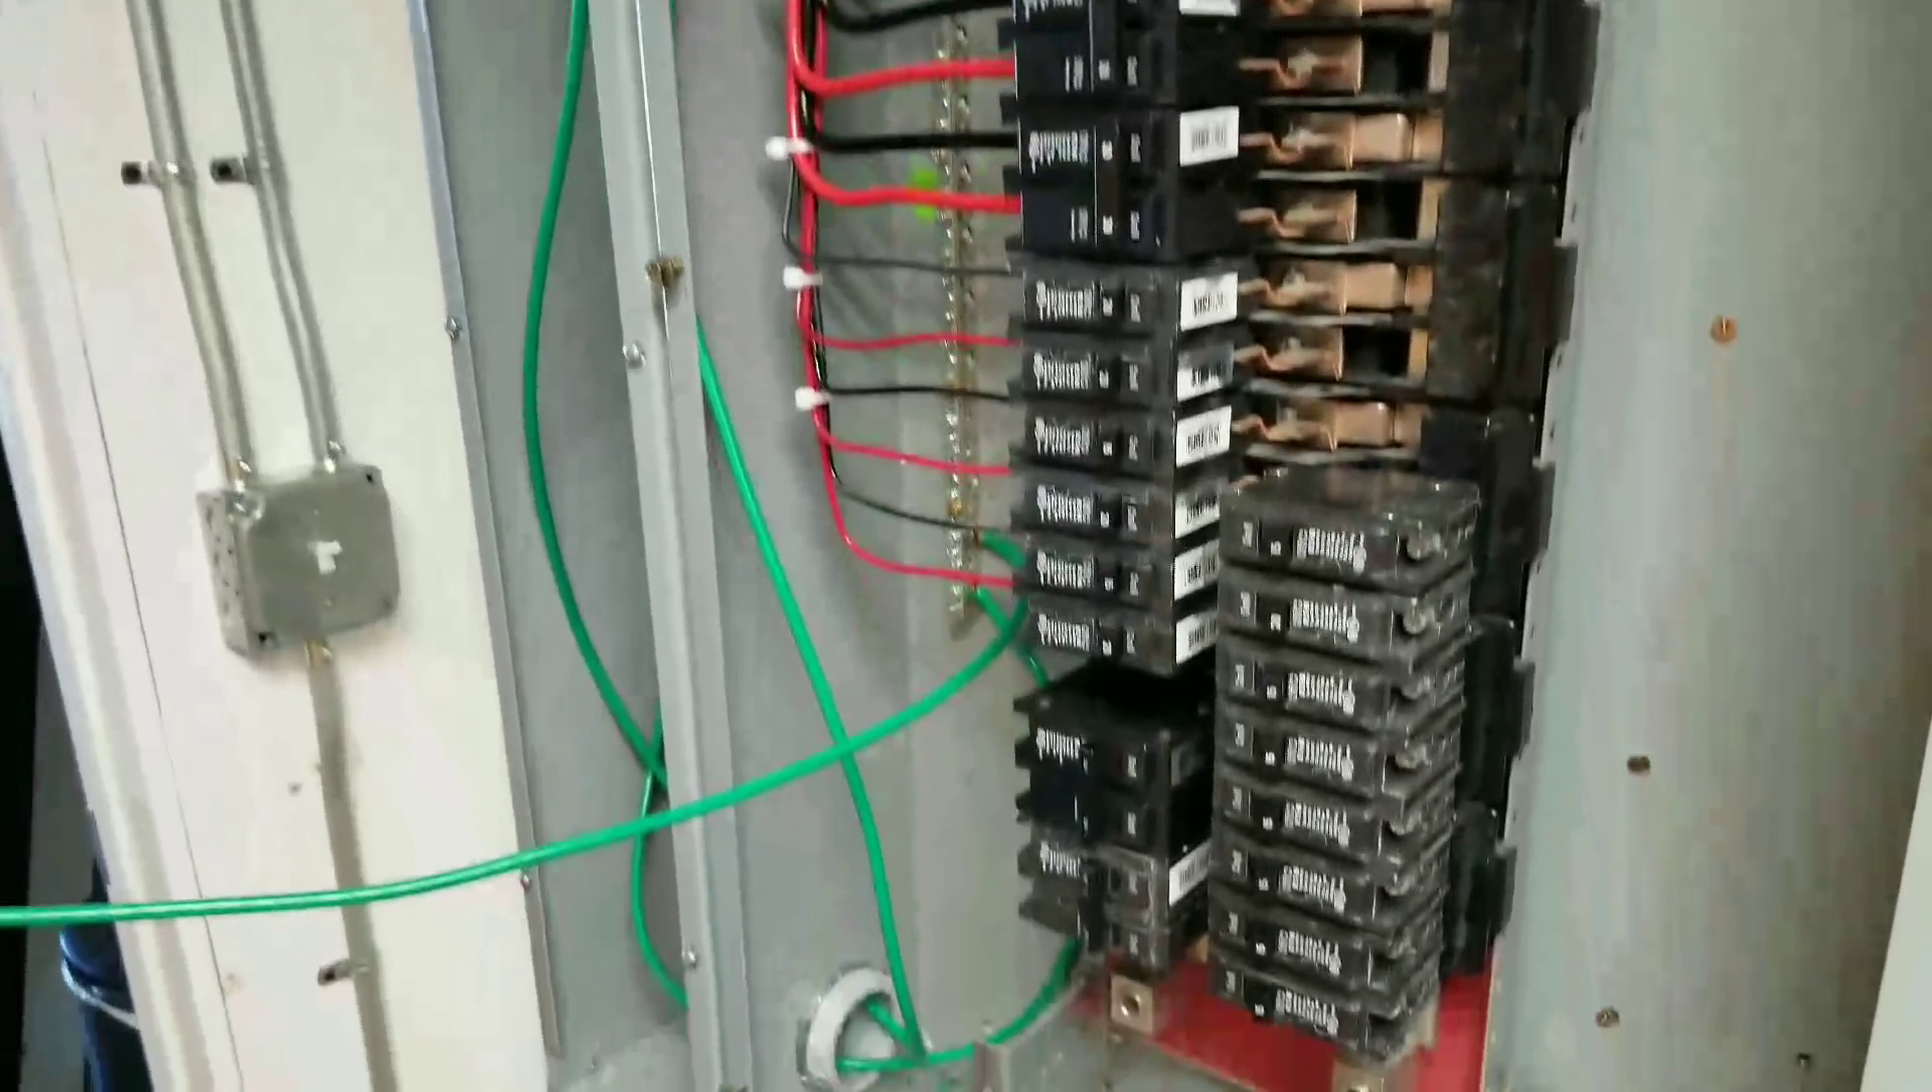Part 4 of our off-grid power loop rebuild and here I am in my main load panel and as you can see I have a lot of my circuits terminated.